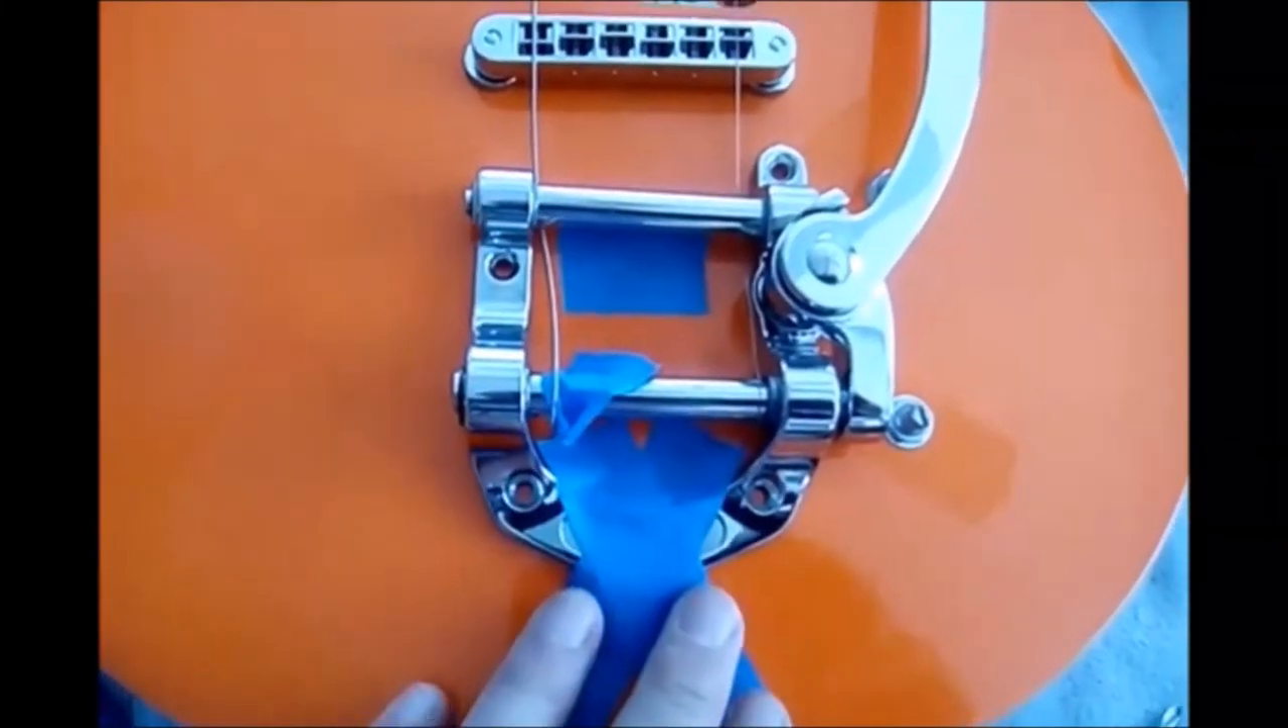All right, so I'm almost there, I'm almost there, and I've got the vibrato in place by just taping it down so it doesn't slide all over the place on me. It's not in its final position.